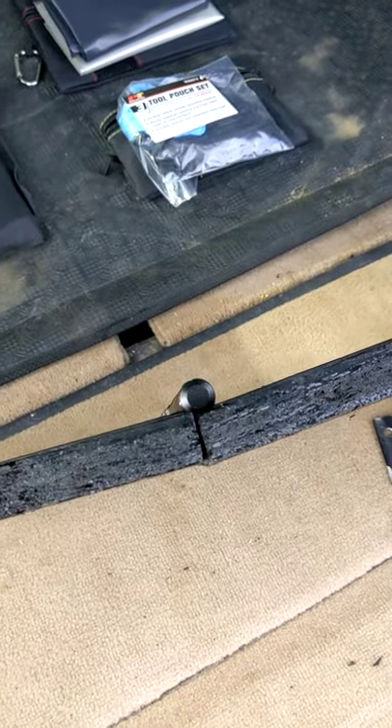Now, when it's on the ground, of course, these hinges there, they stick out a little bit.